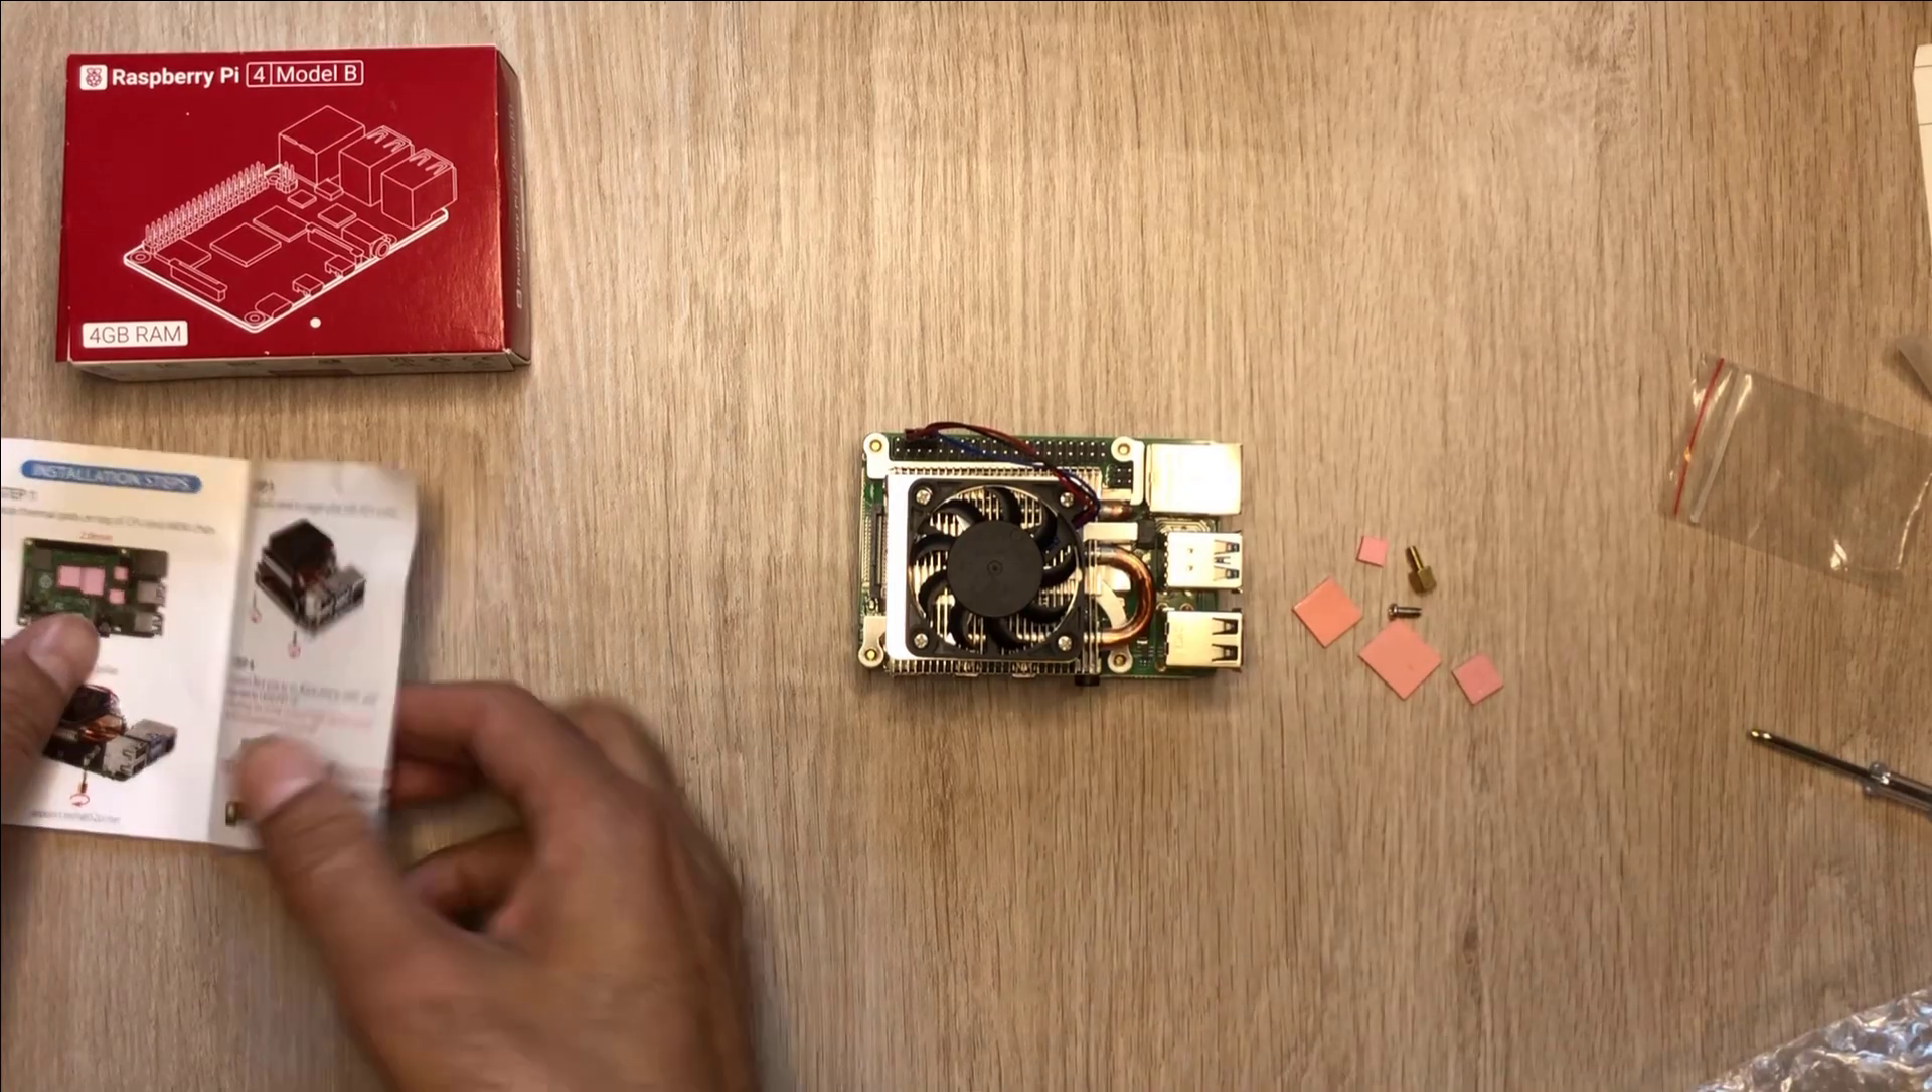So, that is our case installed.